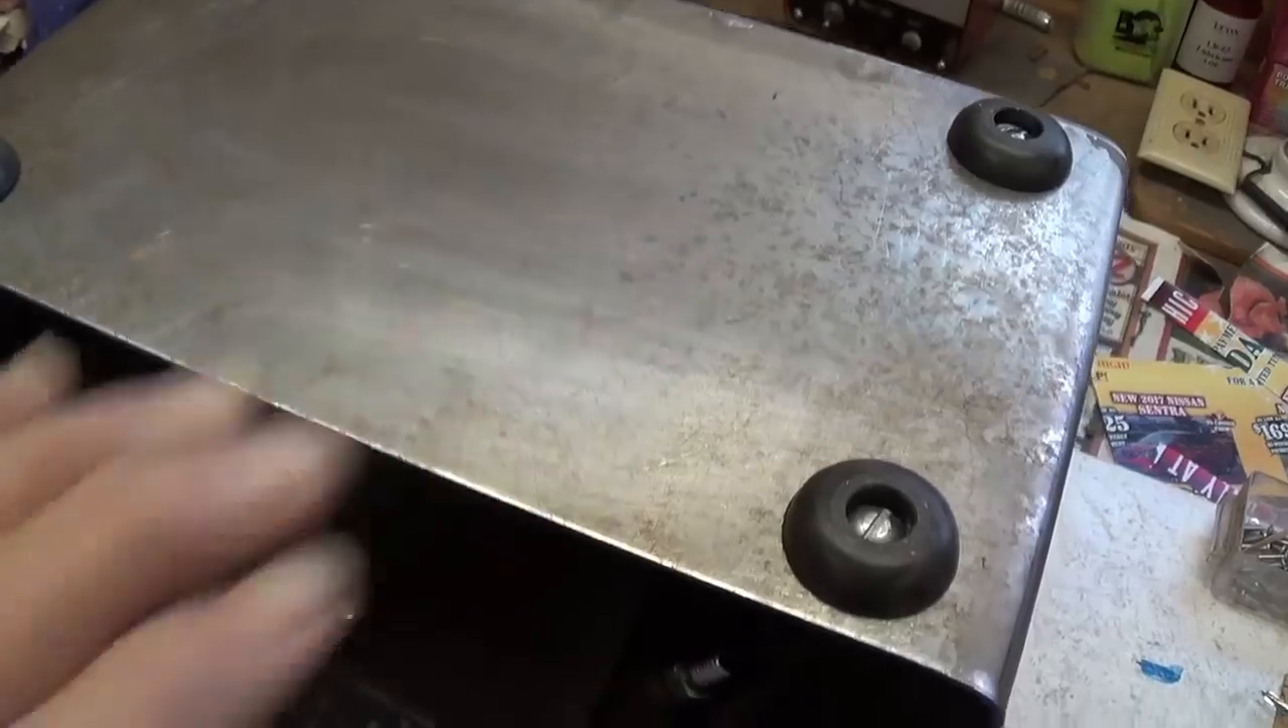Here we have the rubber feet screwed in place.